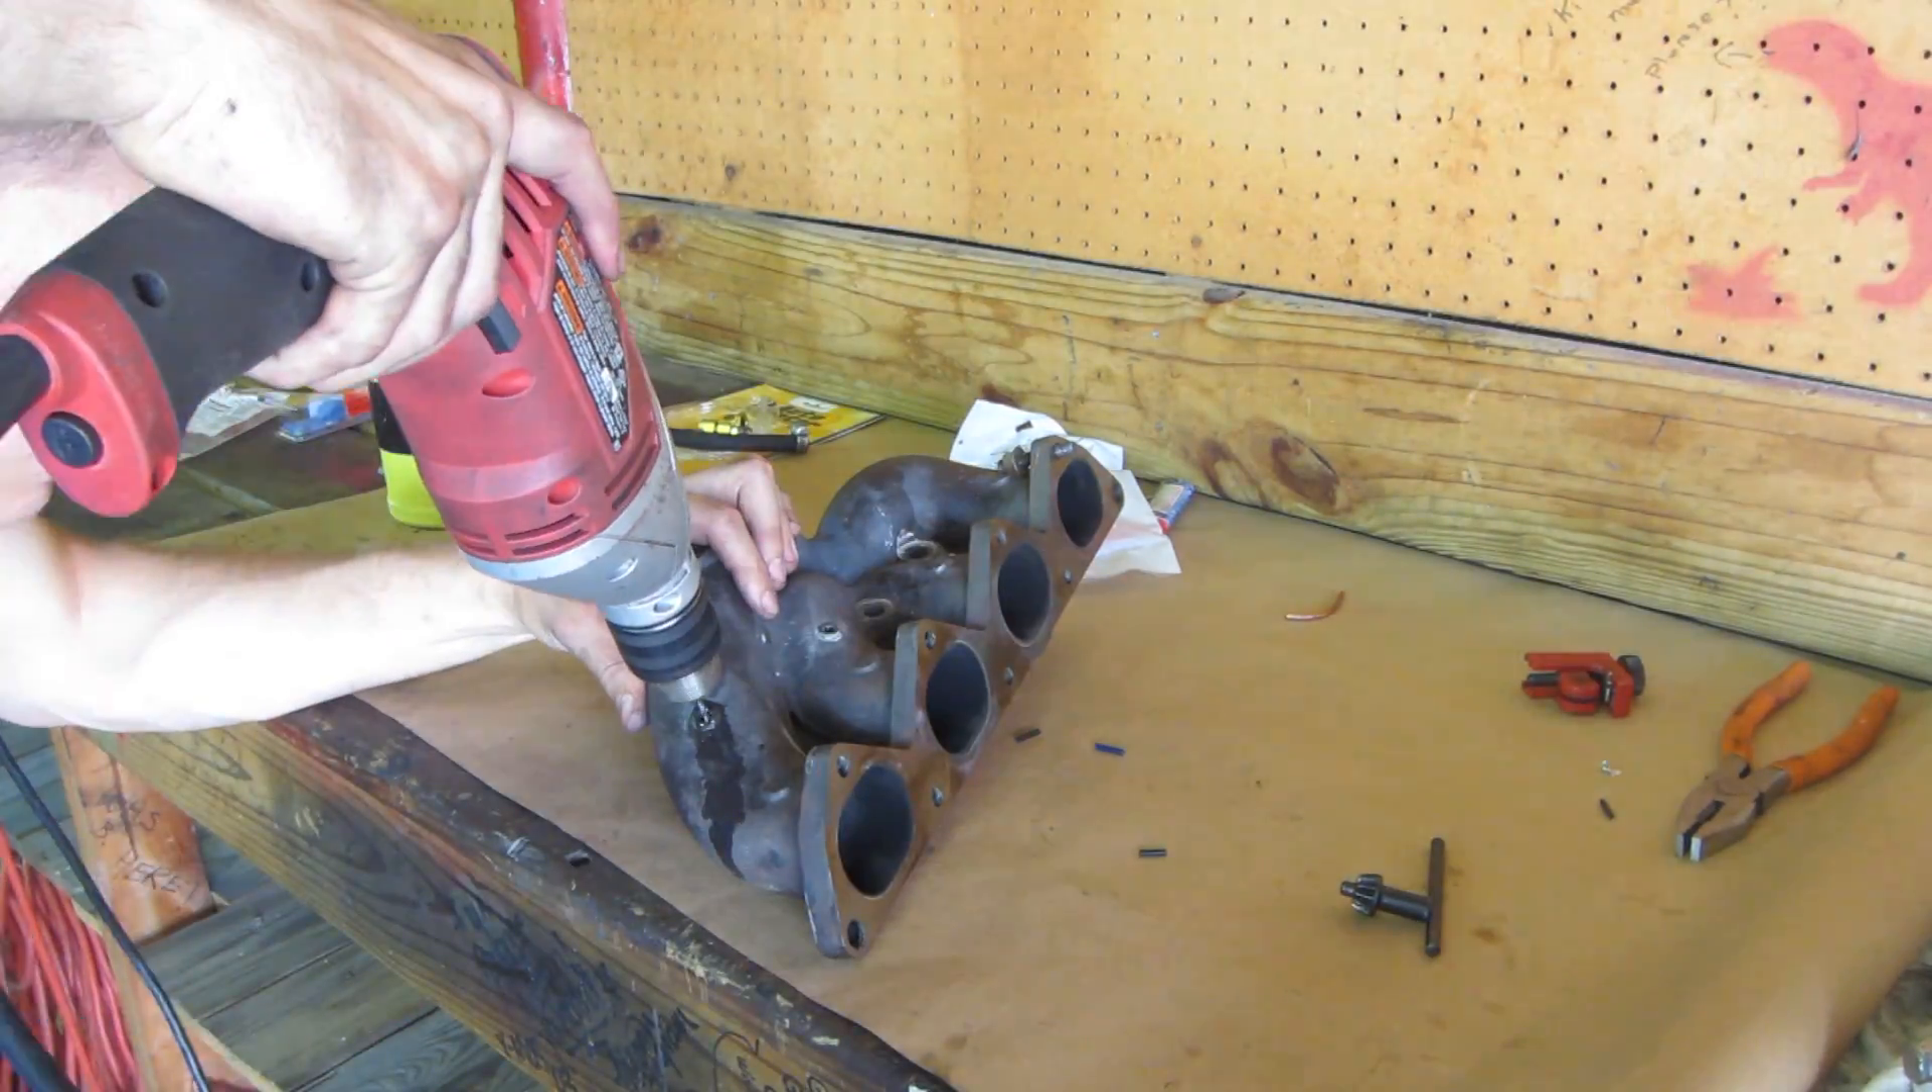With the manifold off, we can perform more destructive procedures without worrying about debris.